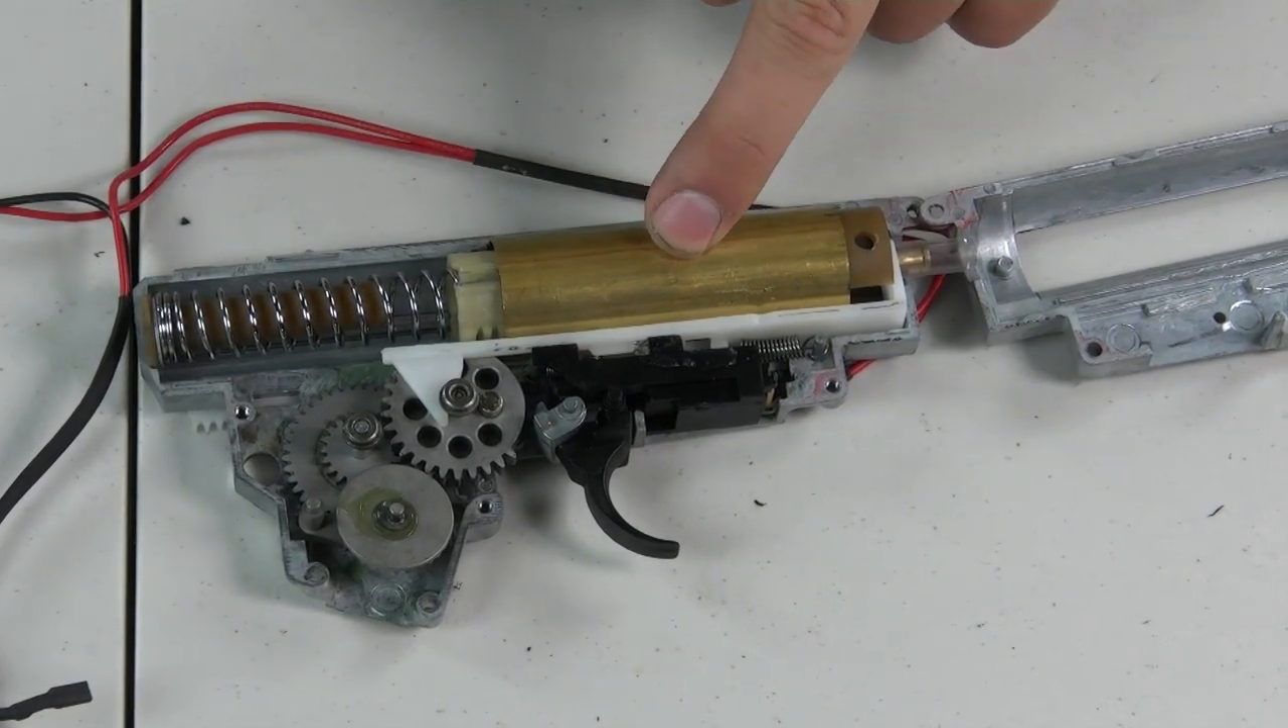And your gearbox should be opened up.